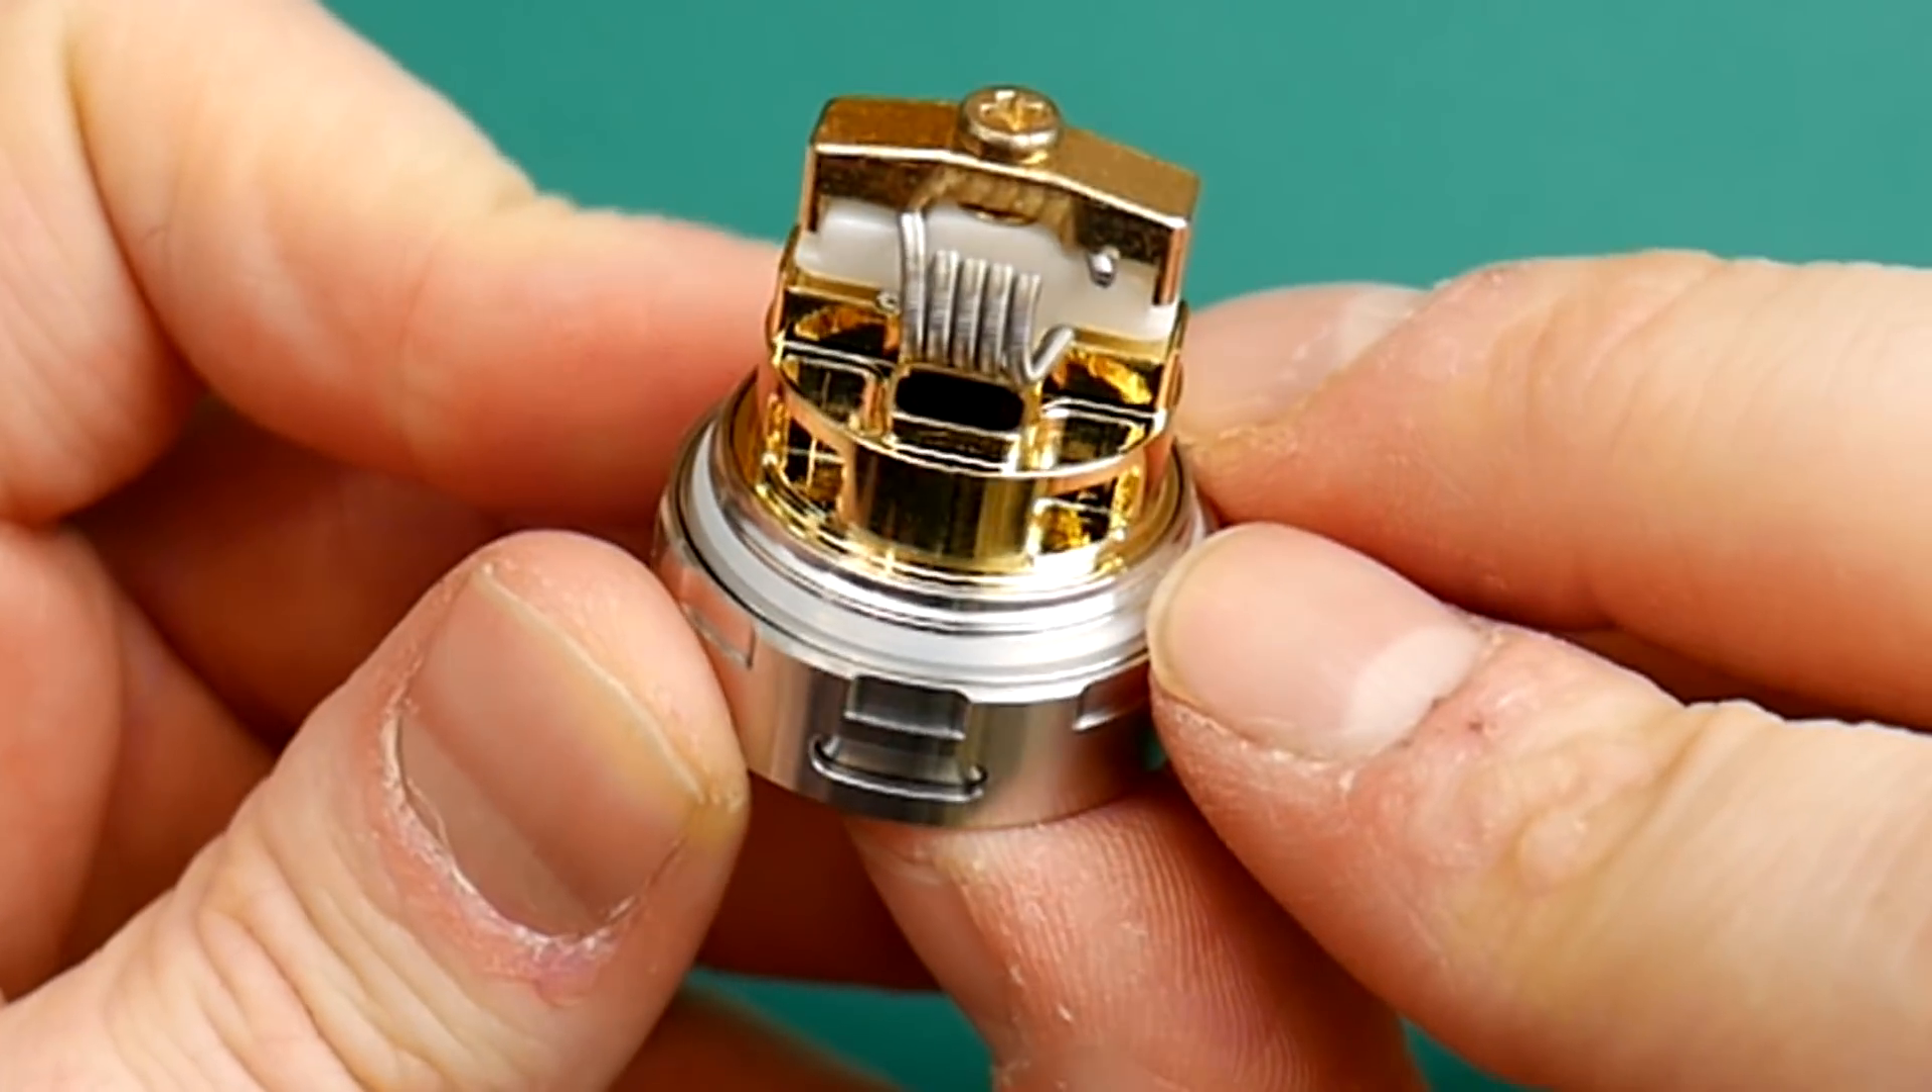We've got our coils in now.